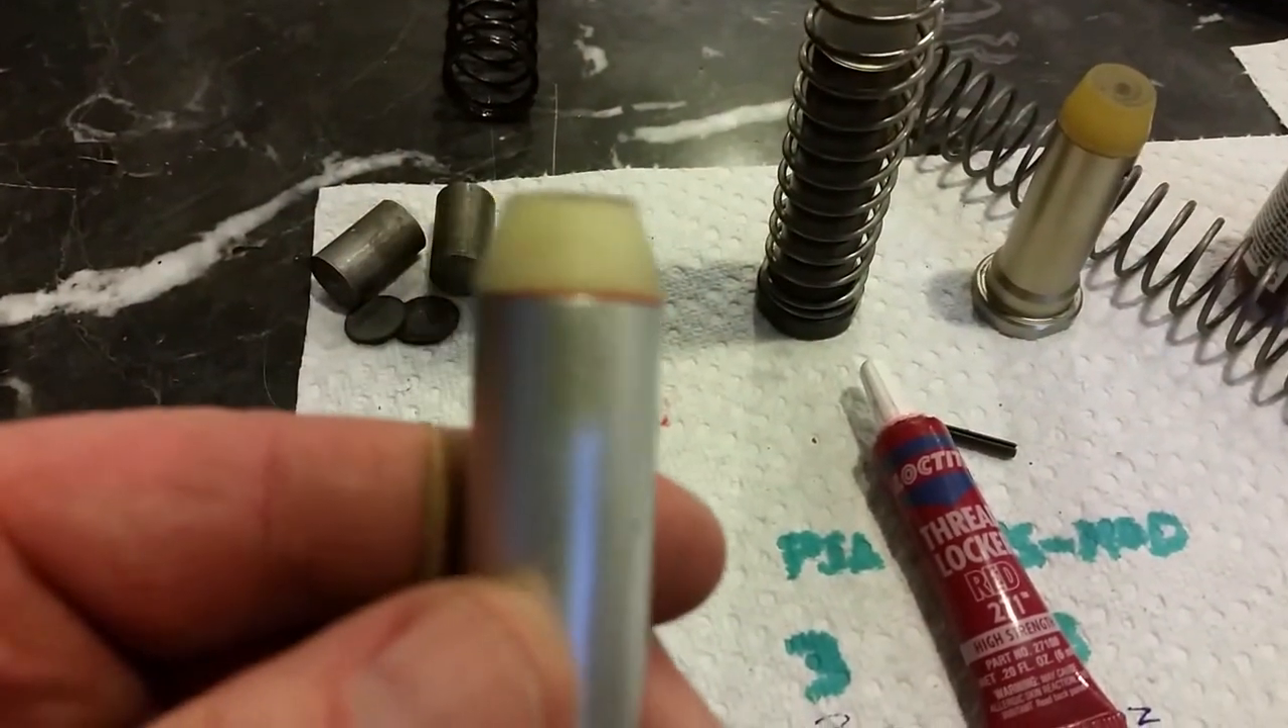So I got the stopper back in already.